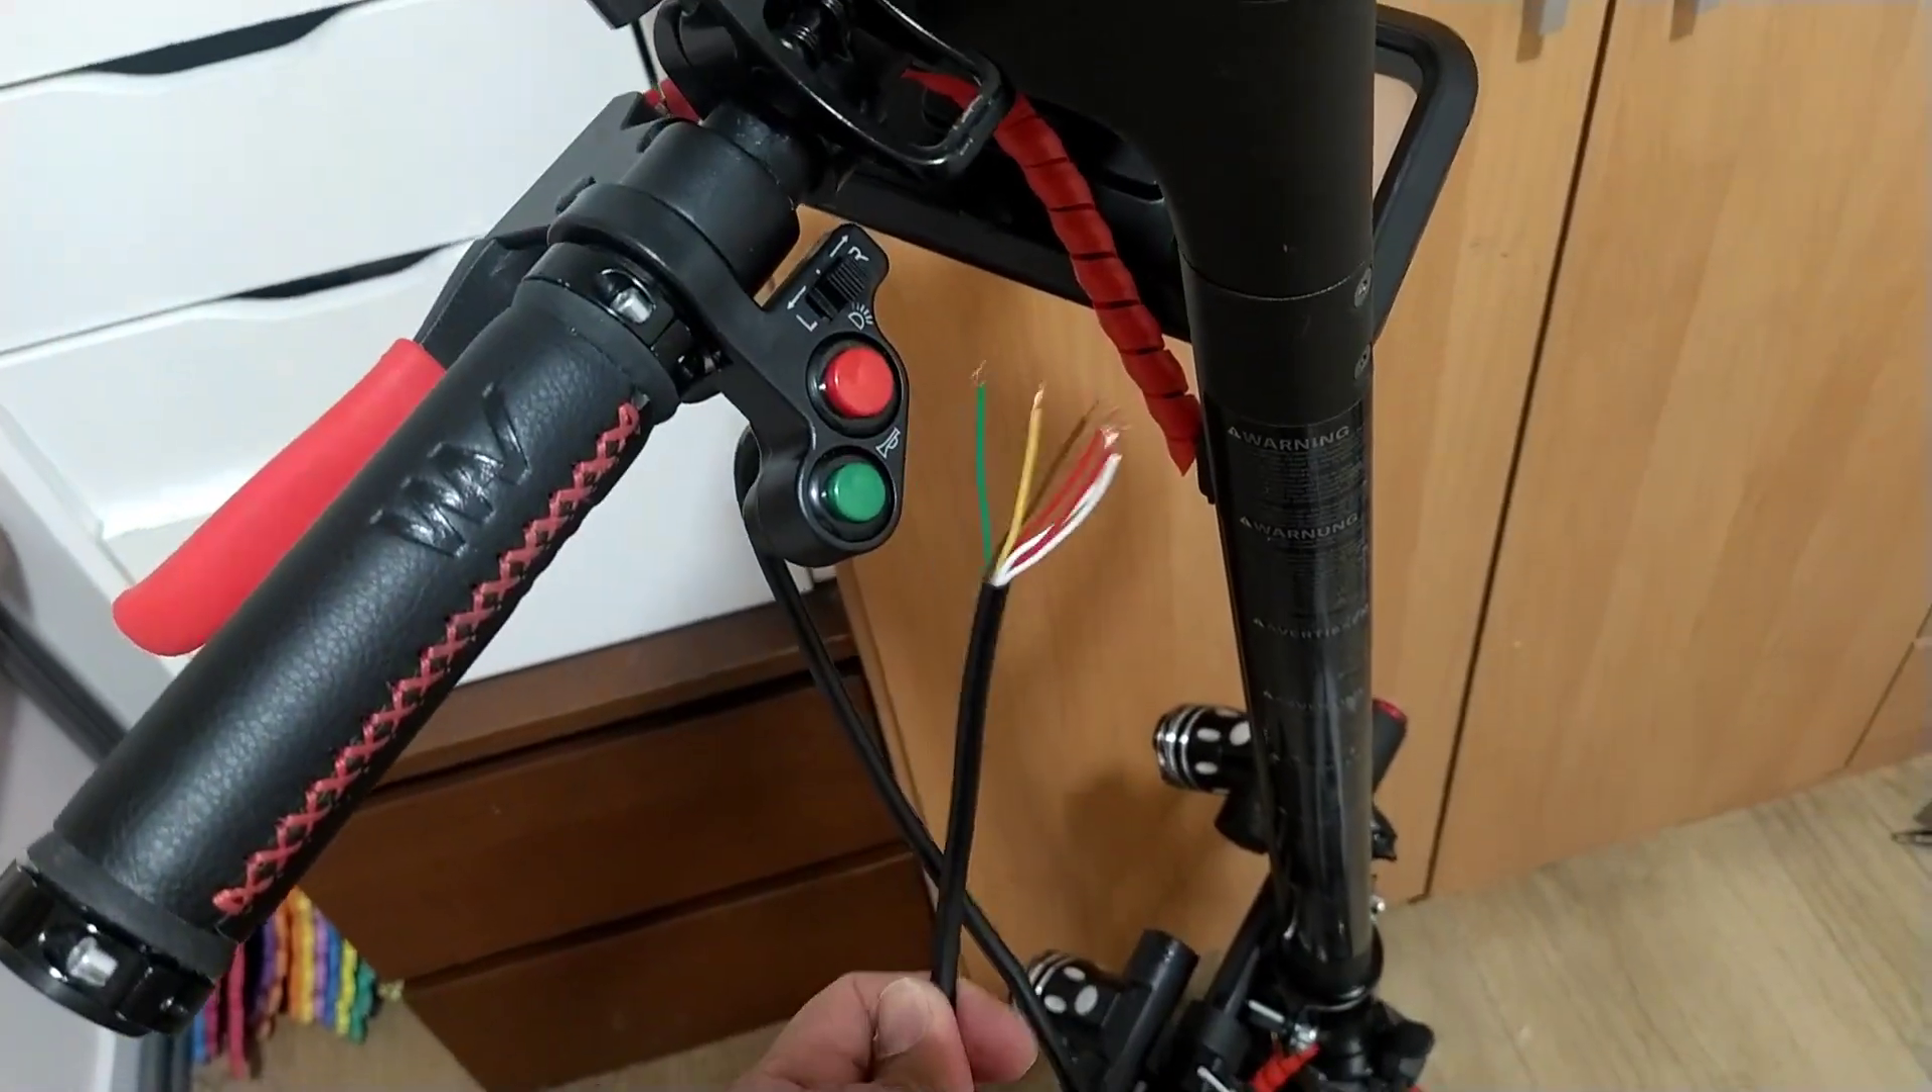I put already the switch as you can see.